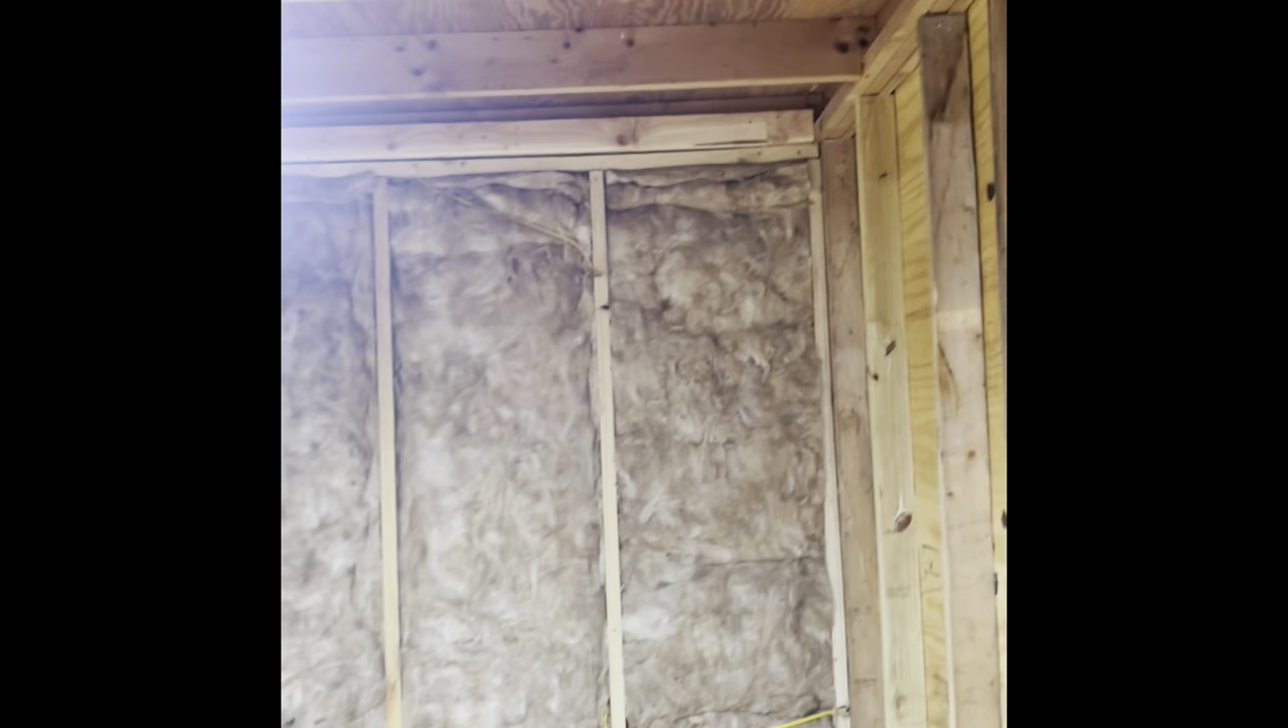We've got everything just framed in right now that insulation back there will be coming out.